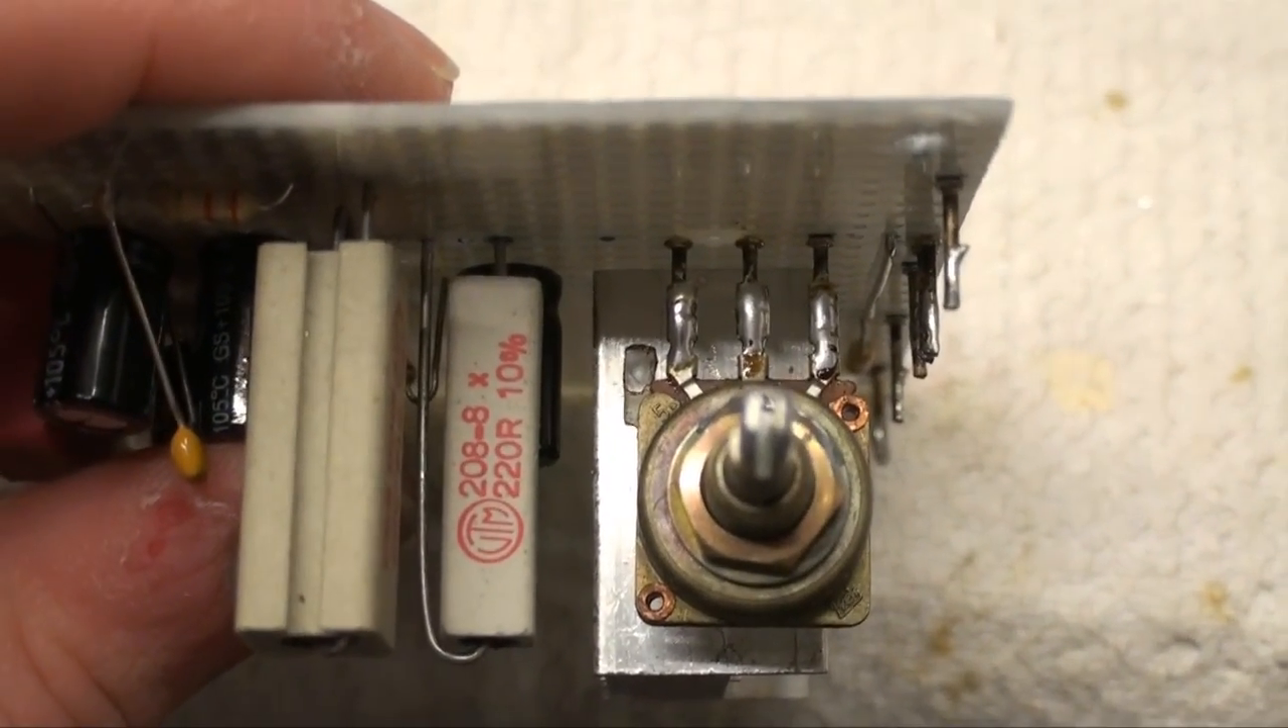What I have done is I cleaned up the wiring on here mounted the potentiometer and the resistor properly on the board as you can see.